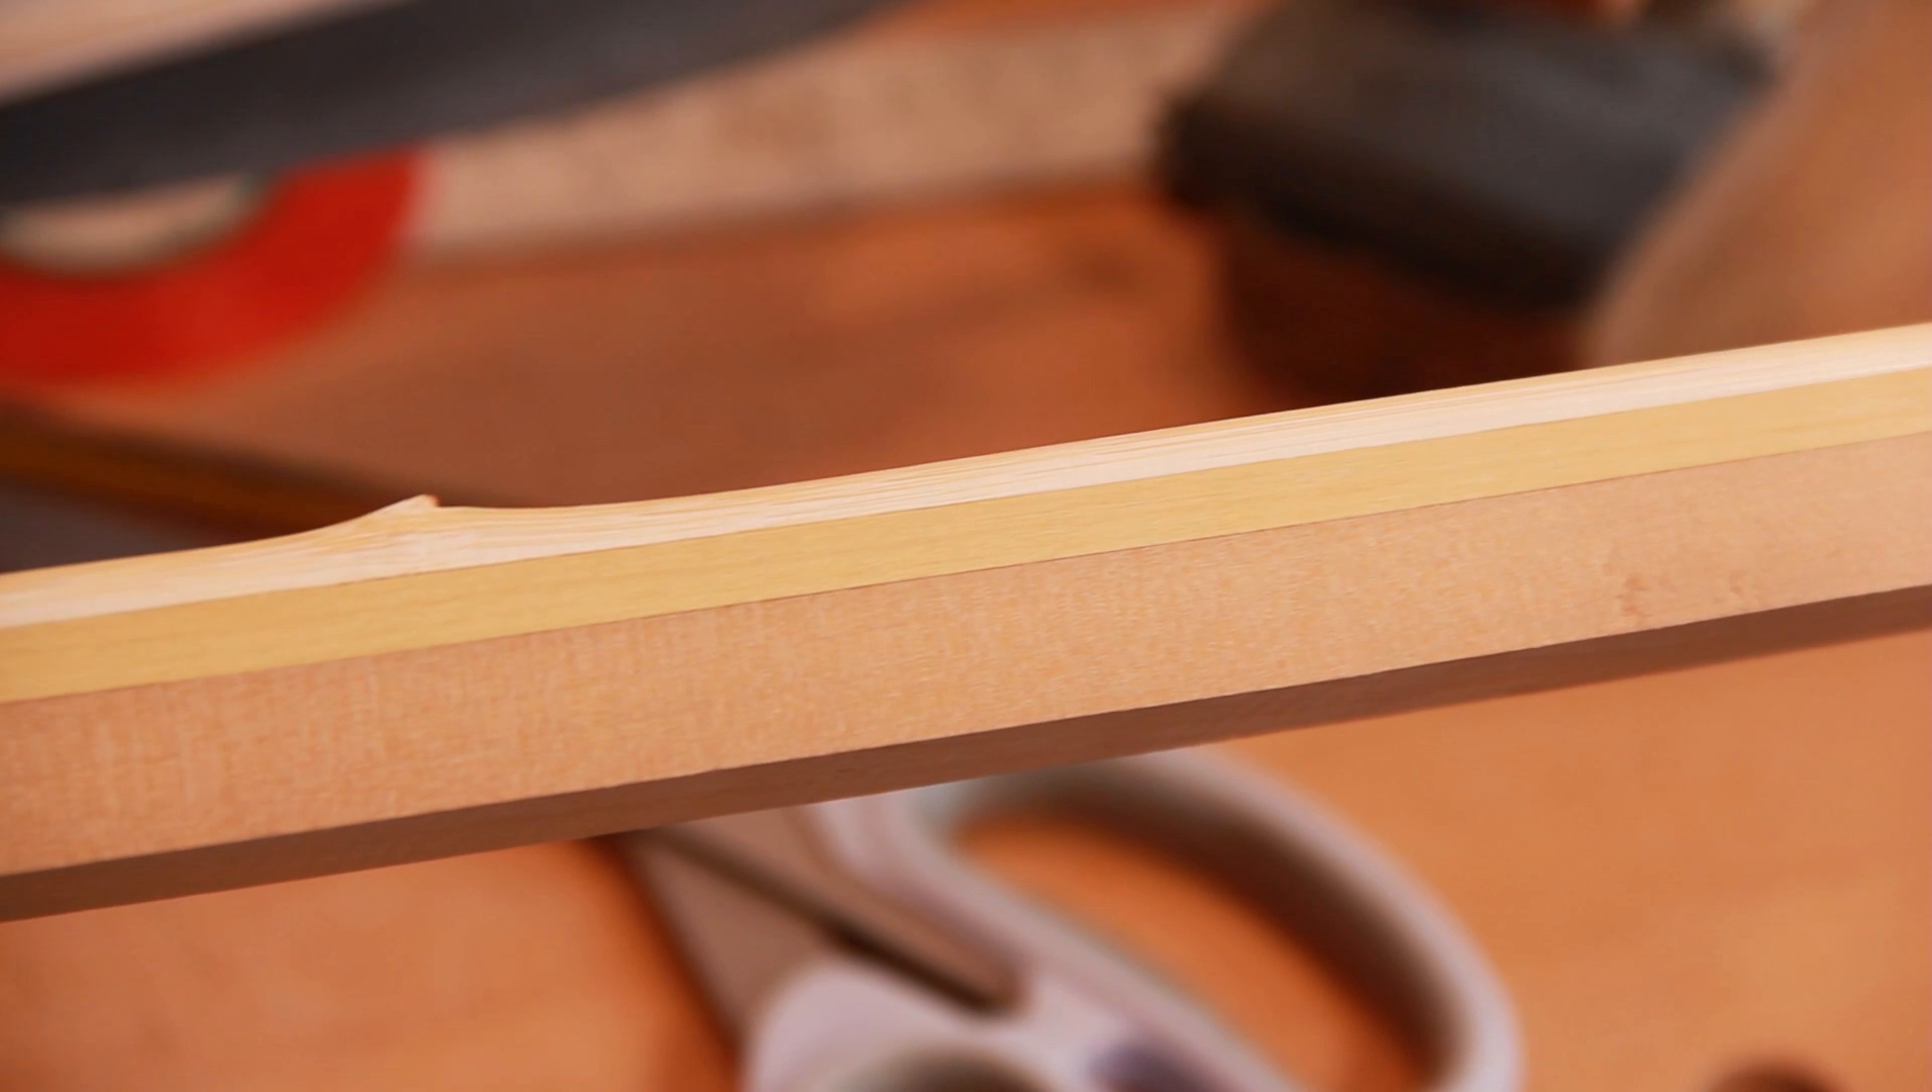Now, one of the arts of gluing up staves is getting all those pieces nicely glued together with no thick glue line and no gaps, as this one is.